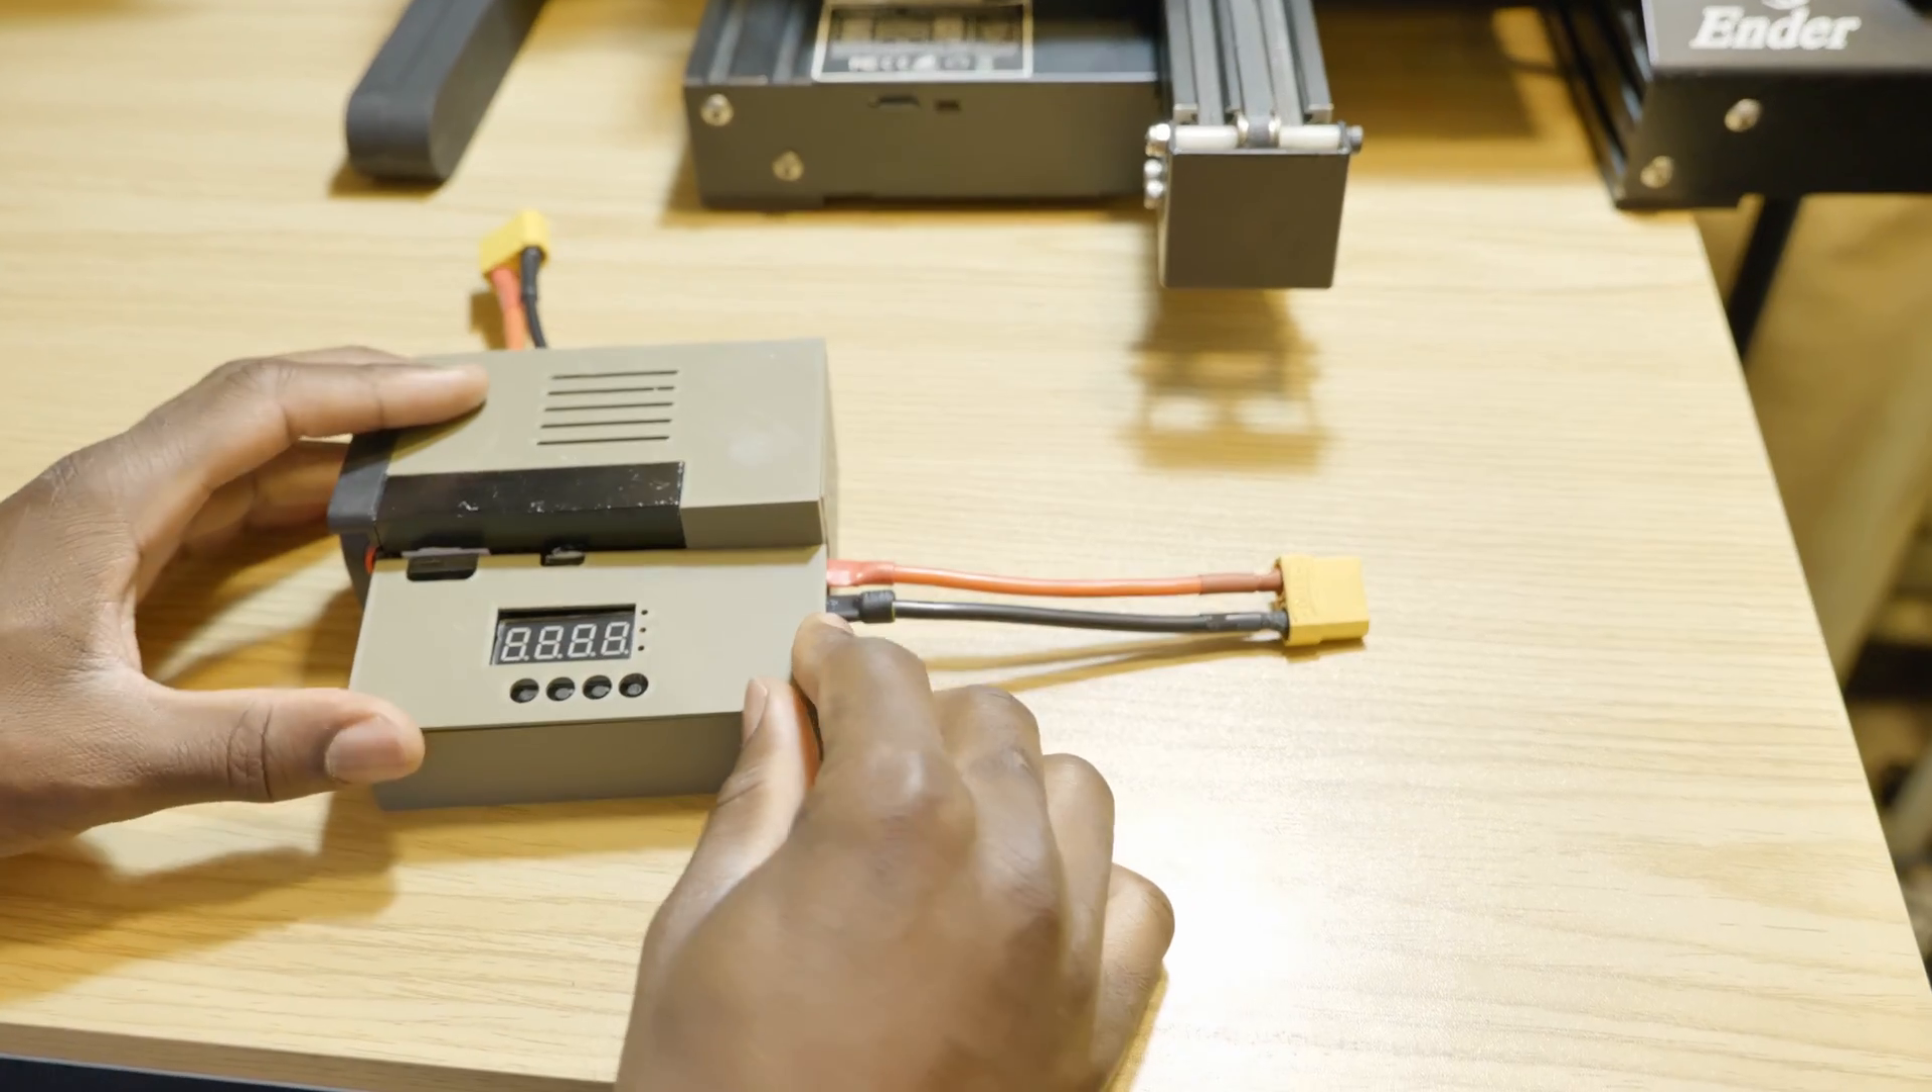The cutout for the screen and the buttons matches perfectly.